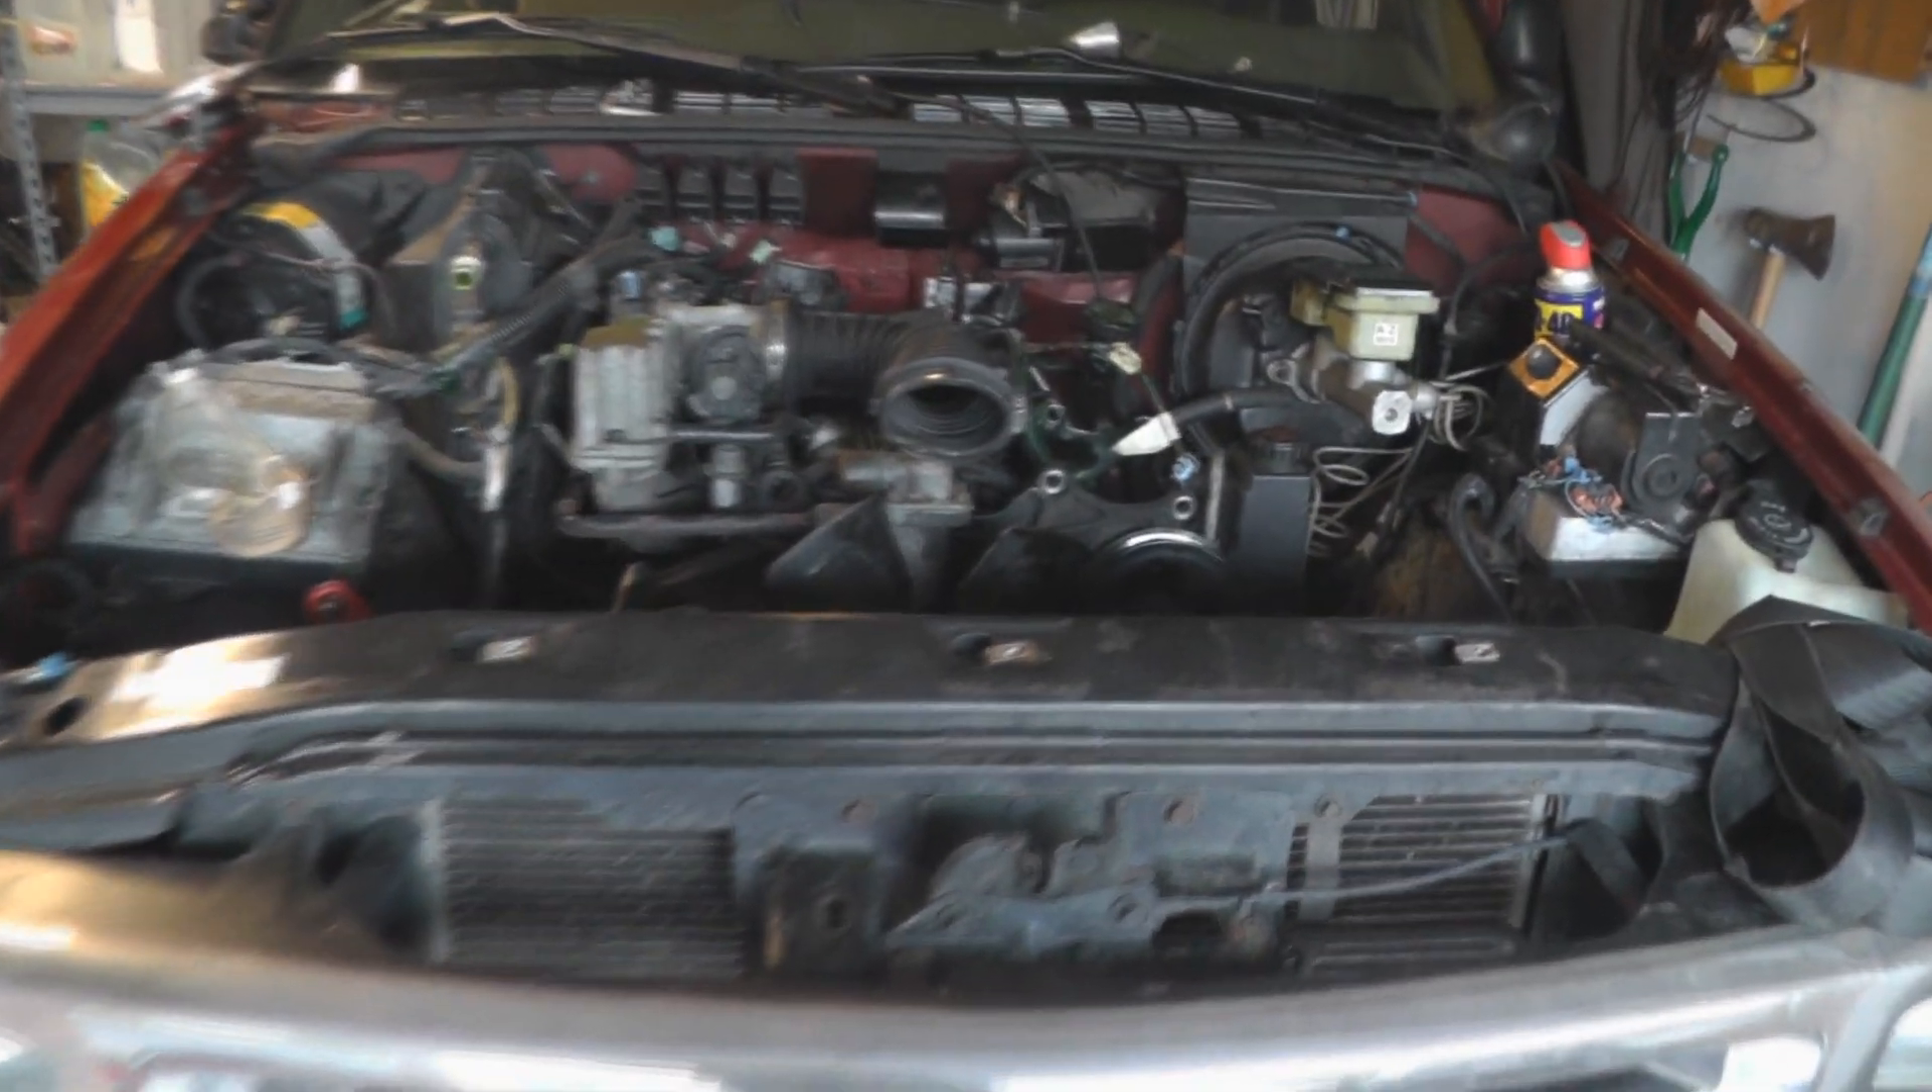Well, we're now at the beginning of the fourth day and this engine is still in here.